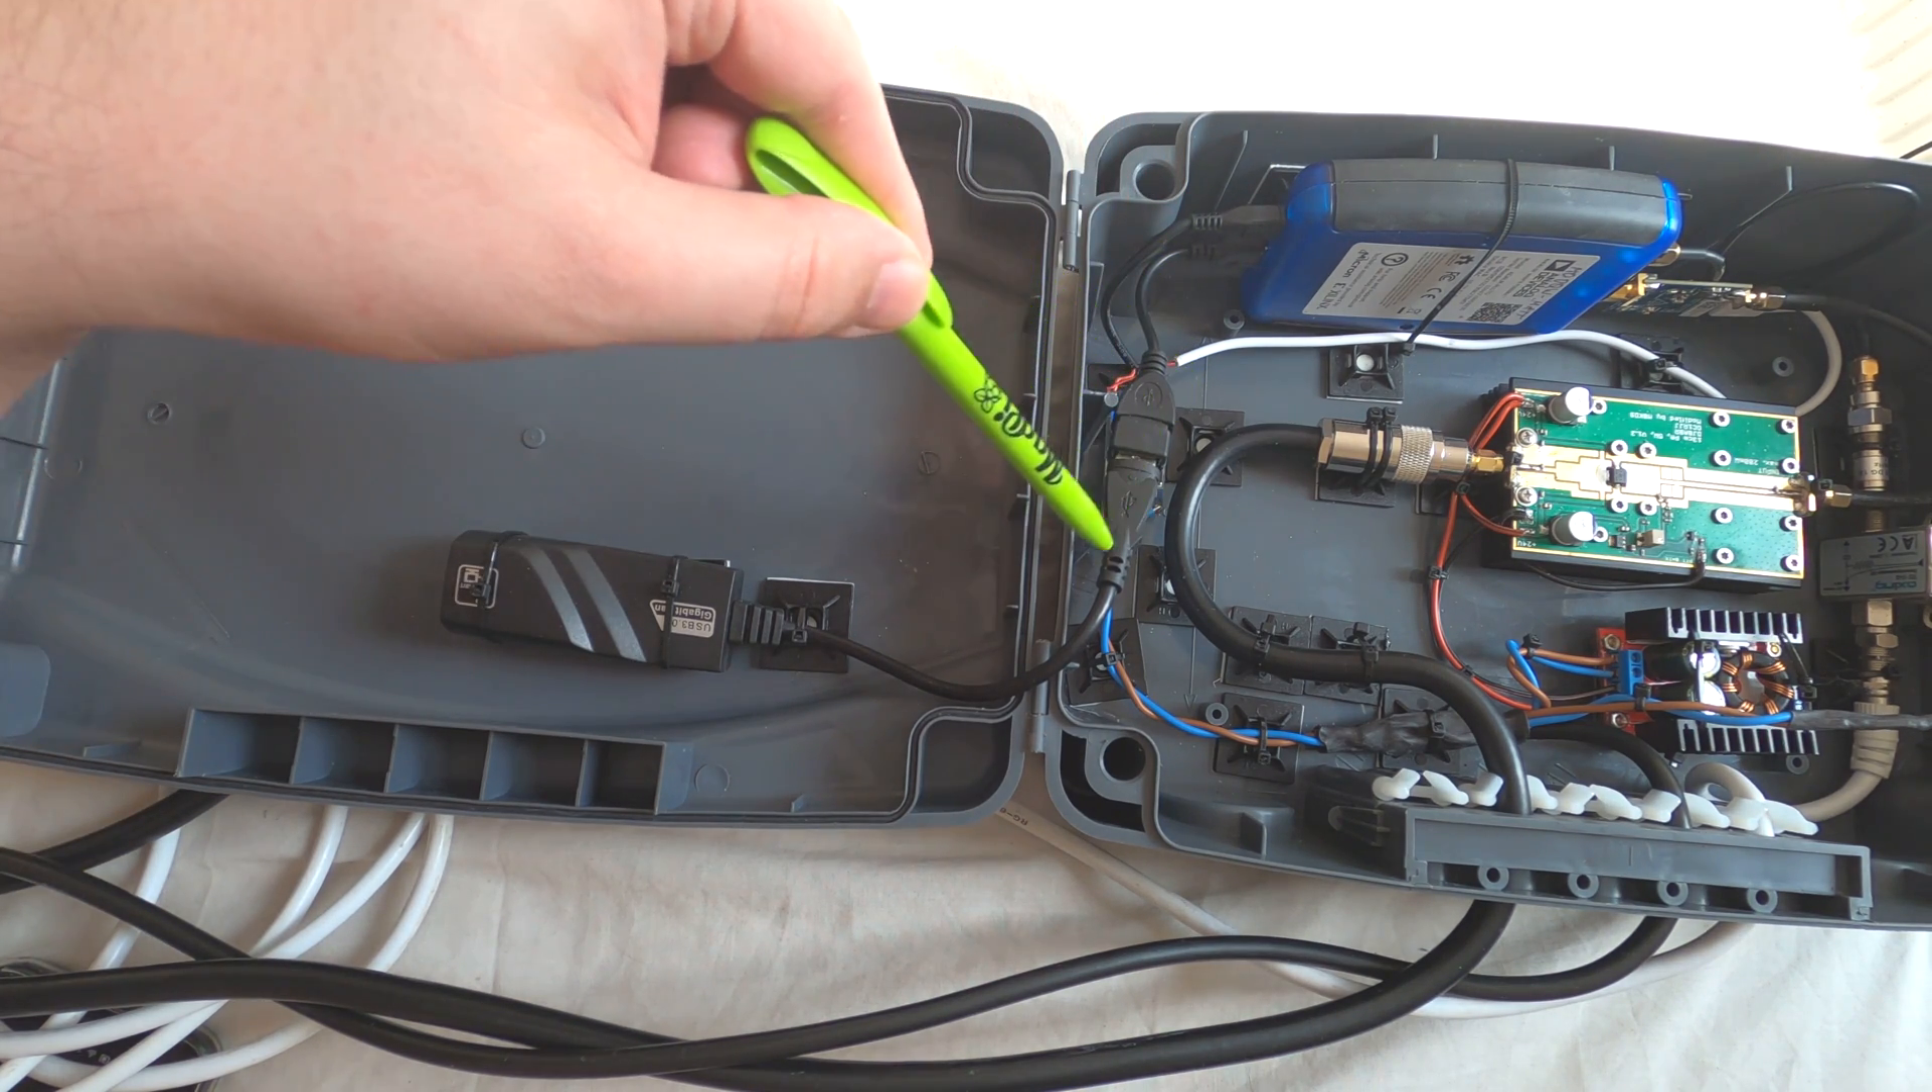I have attached the ethernet adapter to the underside of the lid.